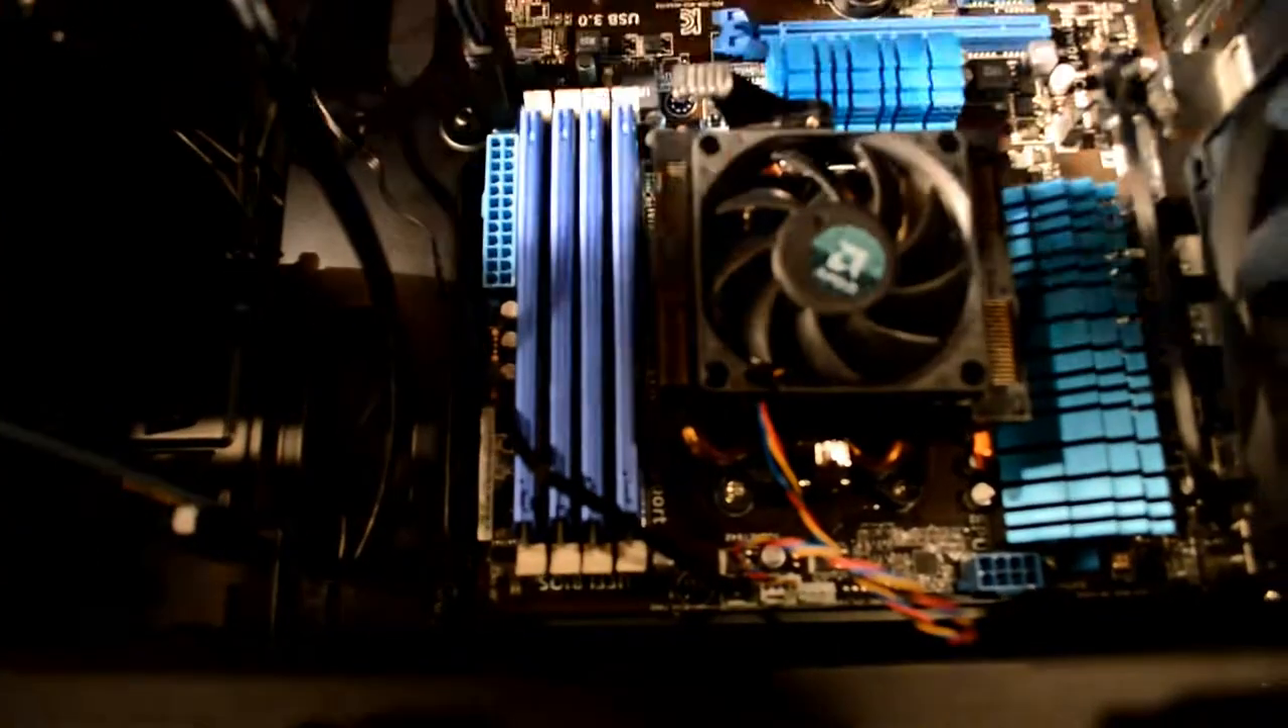Got four sticks of RAM in there.